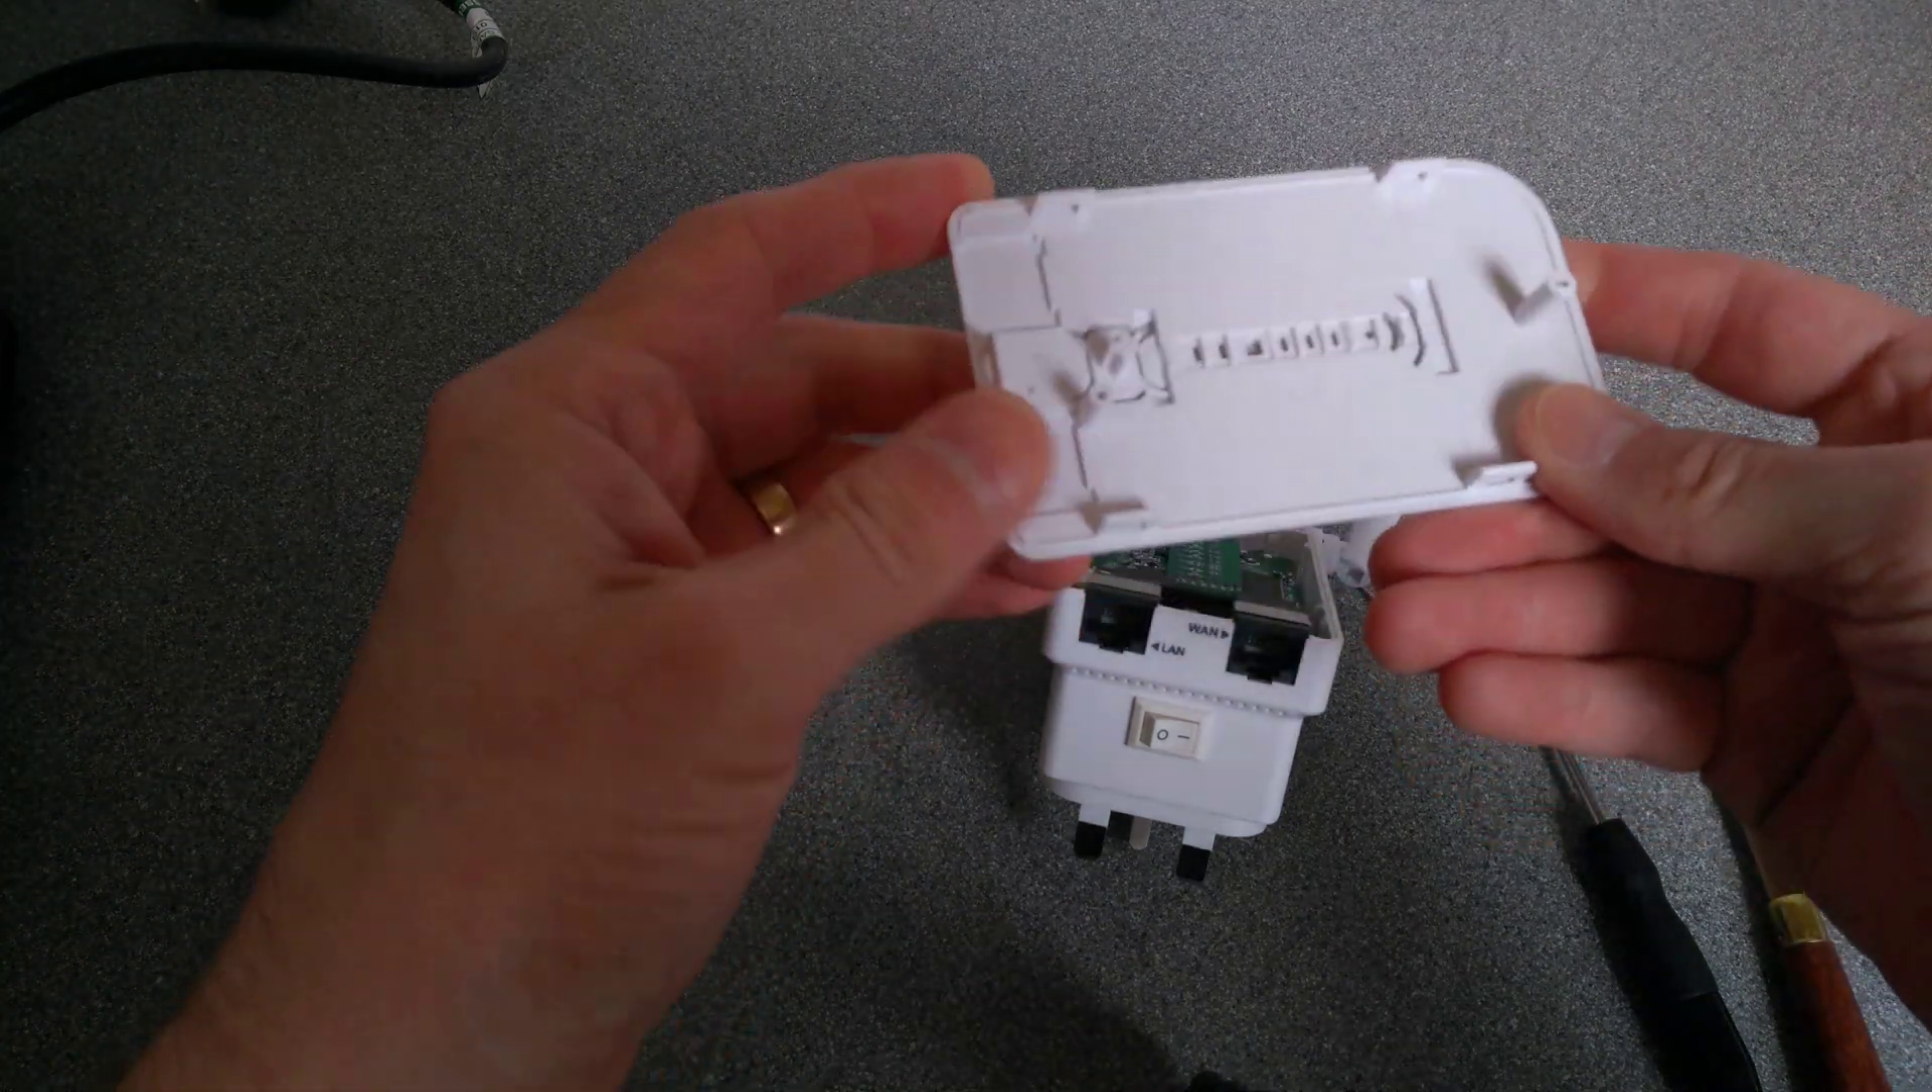Right, there we go, that's the top cover off, let's have a quick look at that.